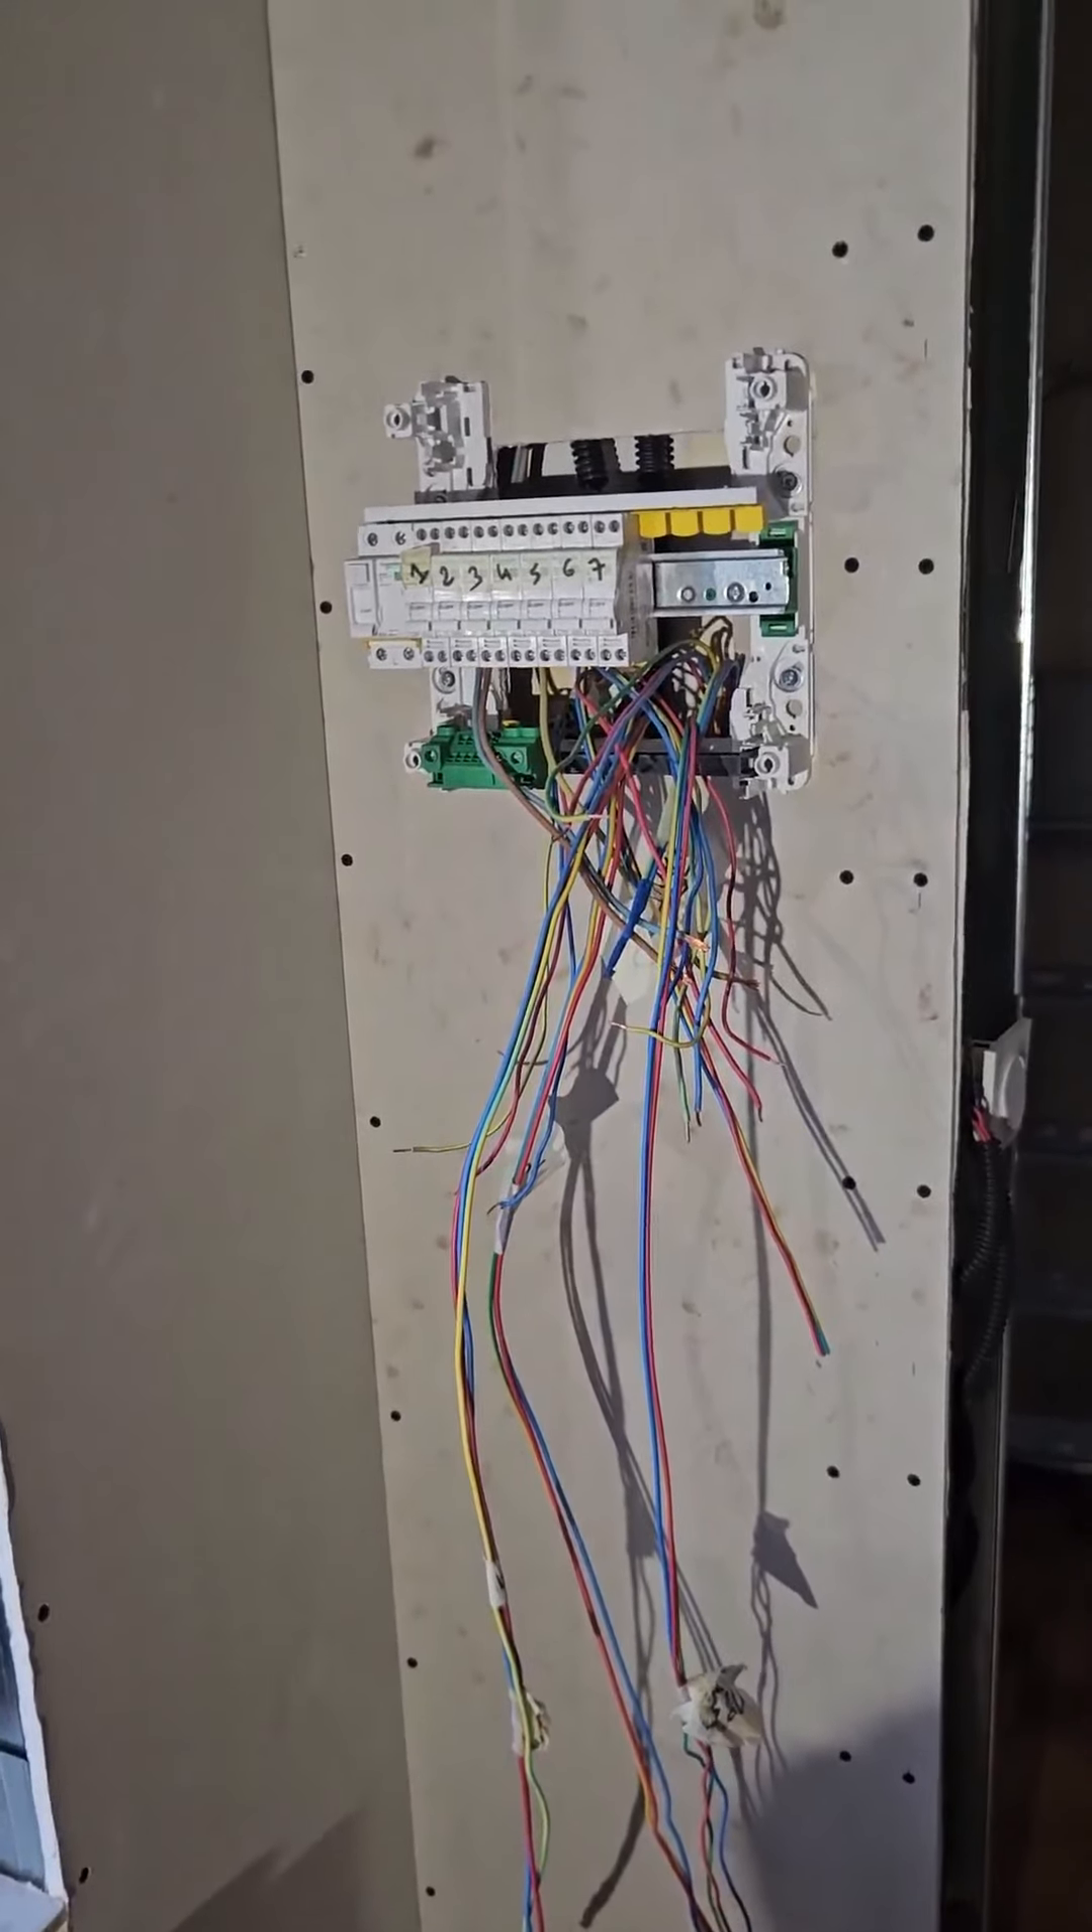Le placo, il est en place. Le tableau, il est en place.